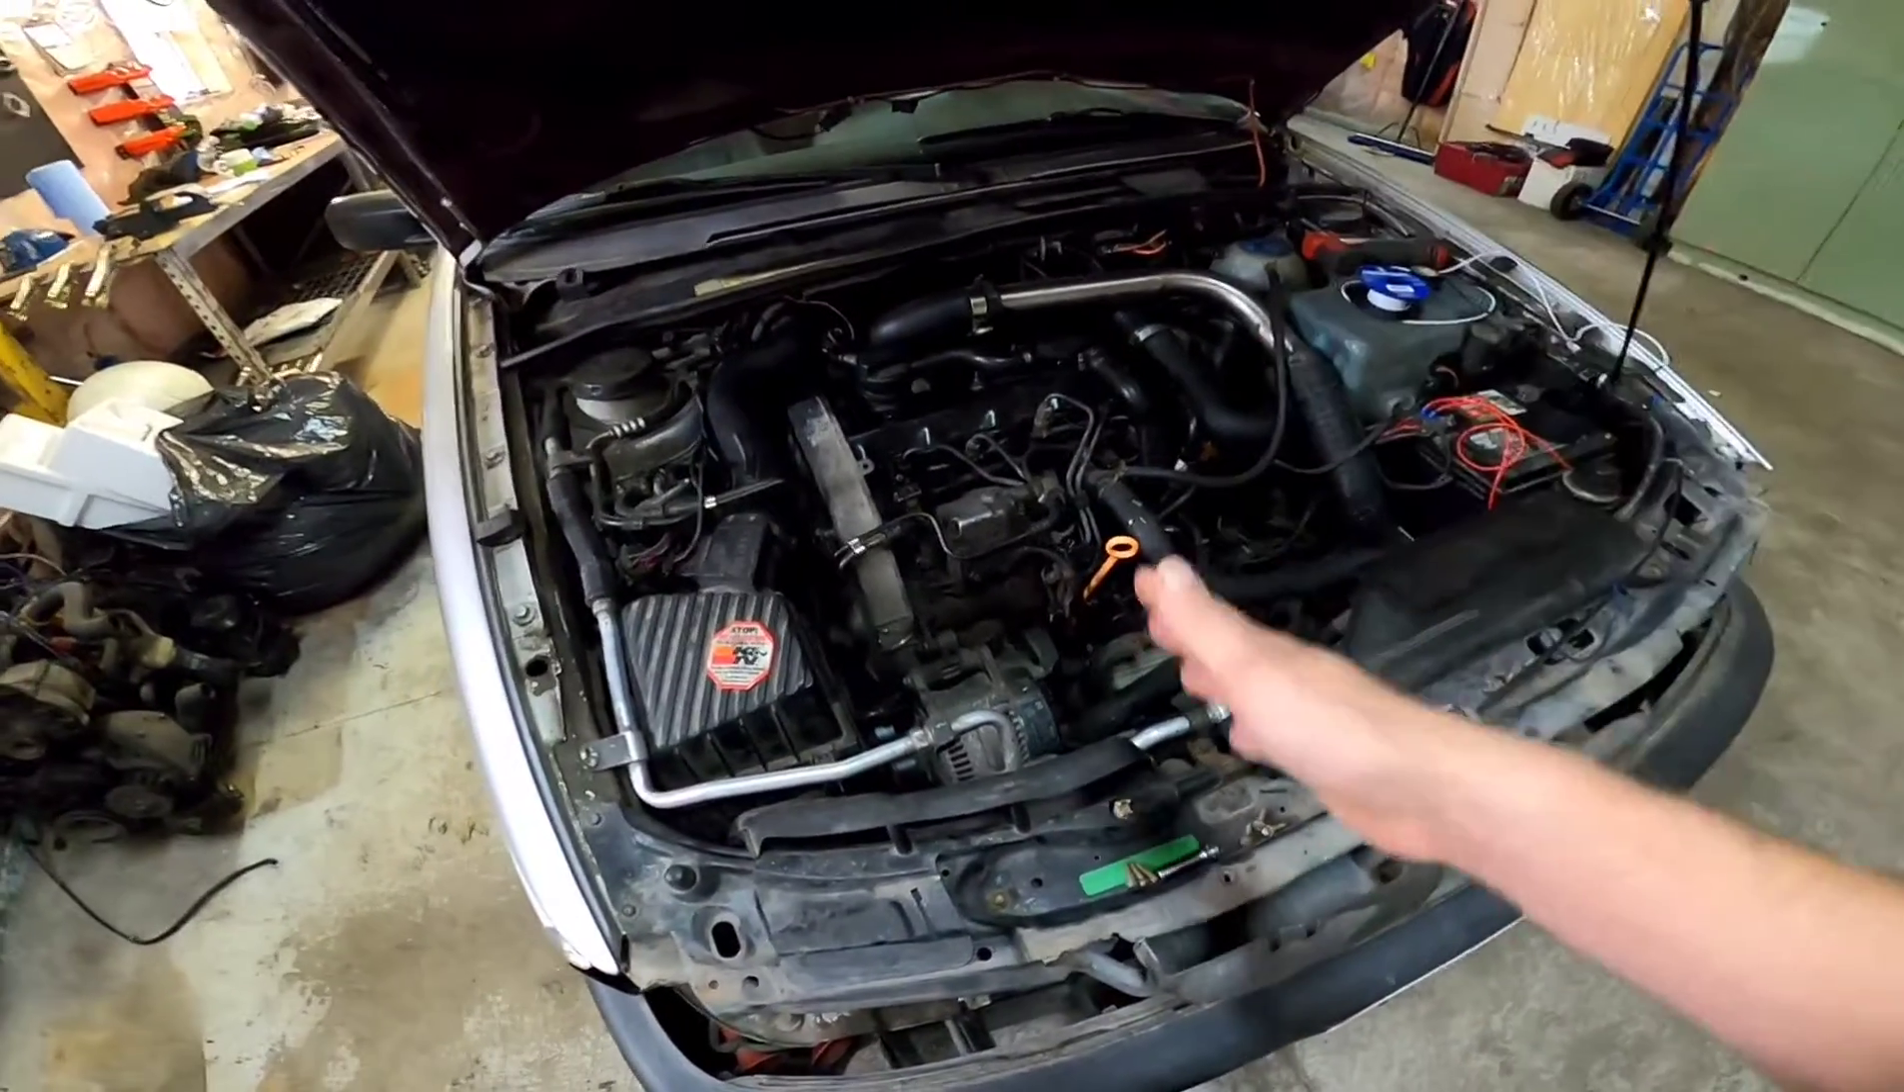As you can see the headlights are currently missing.